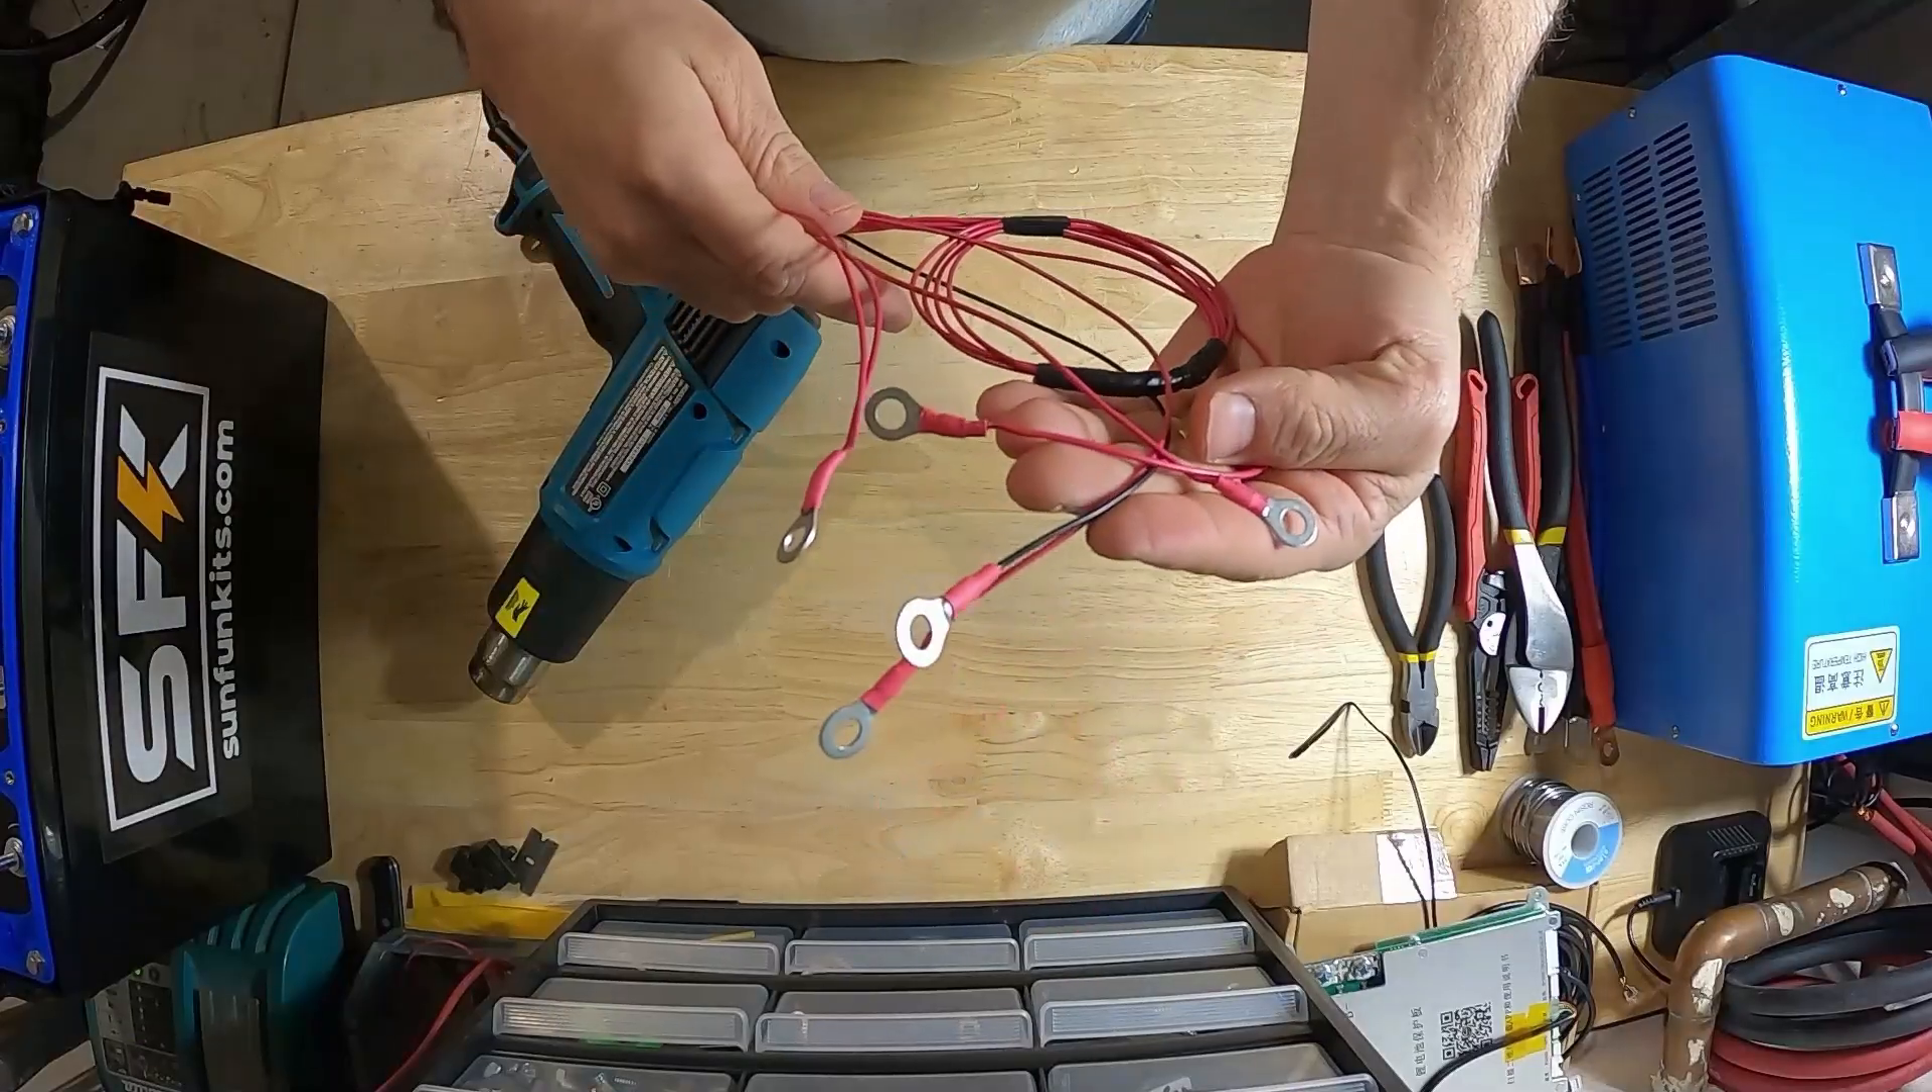Now we have all the crimps made.